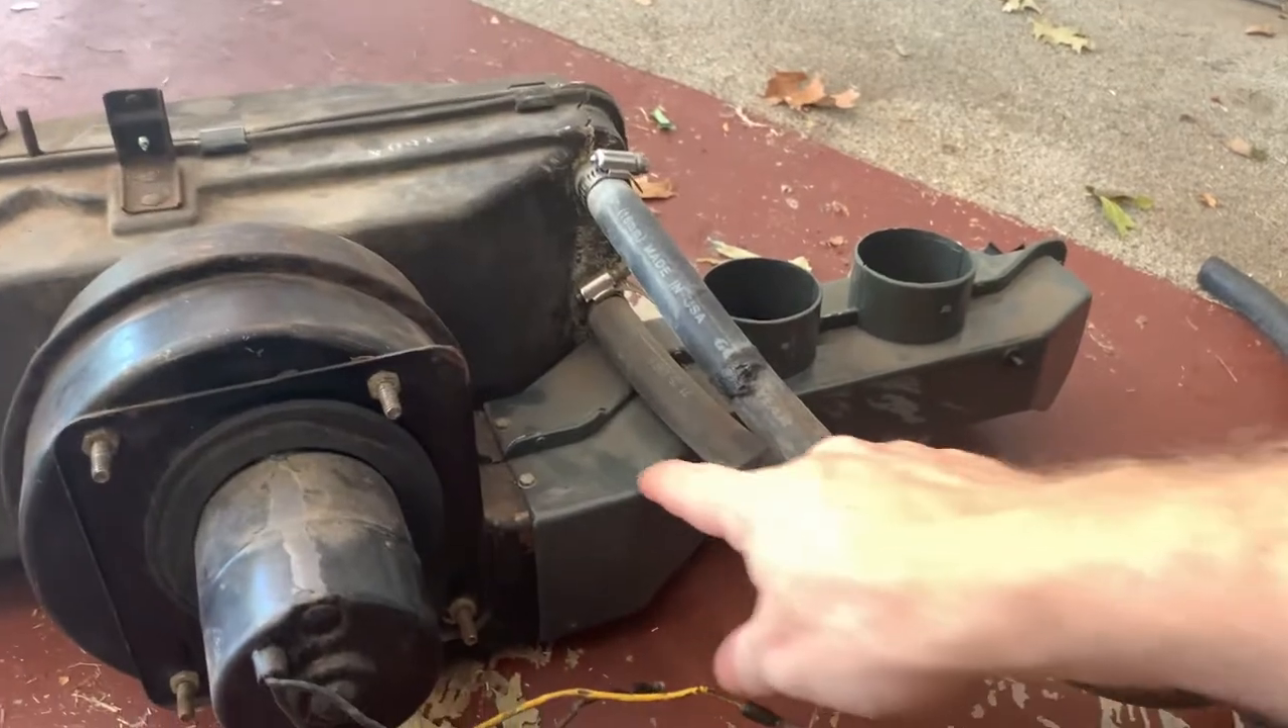It's just two bolts, and then I've got the original heater assembly right here pulled out.